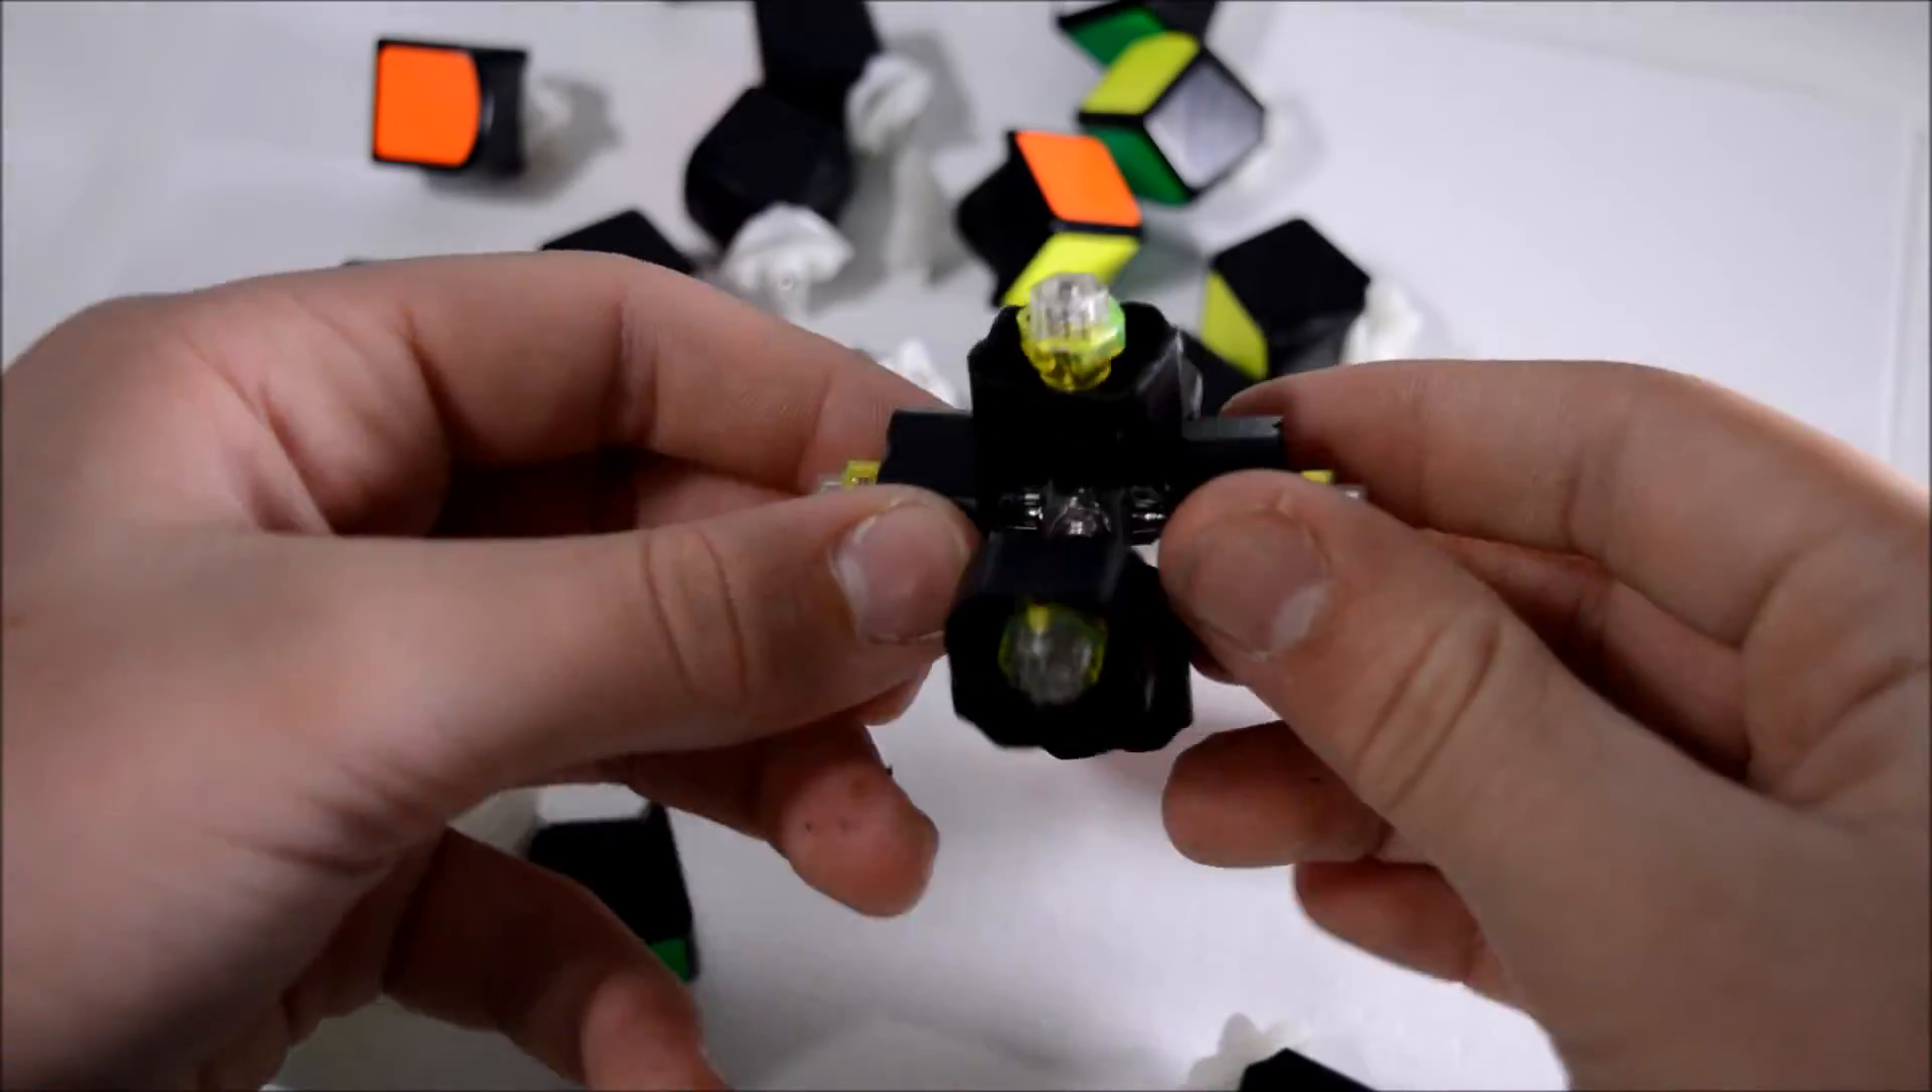Okay so I've got my cube disassembled and you should as well.